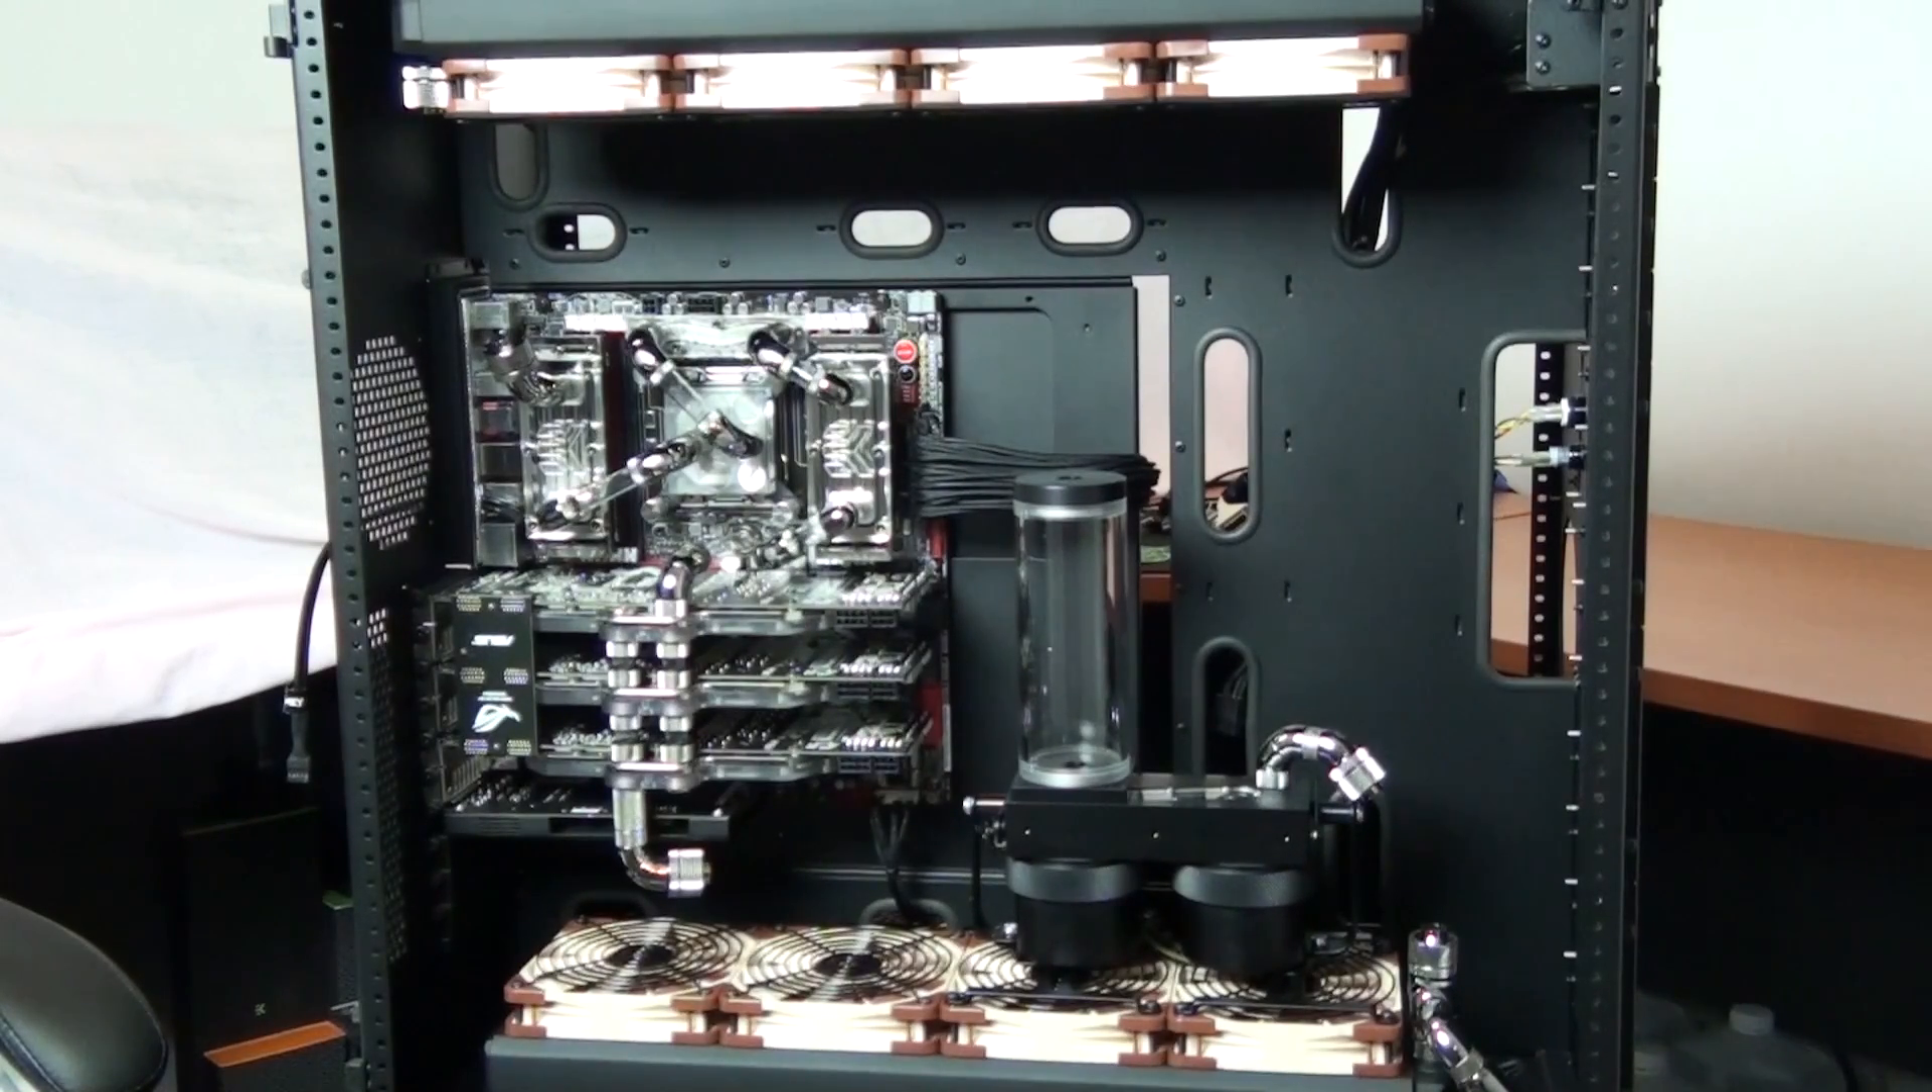As you can see, I have installed the motherboard tray back into the case.